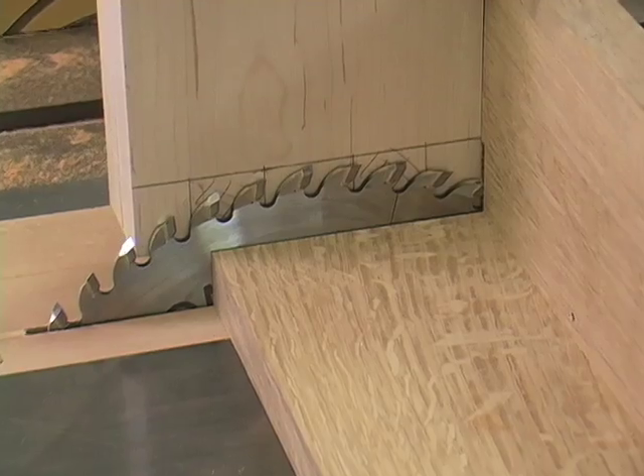So I just set this up against the blade and adjusted the height so the top of the teeth are right at my line.